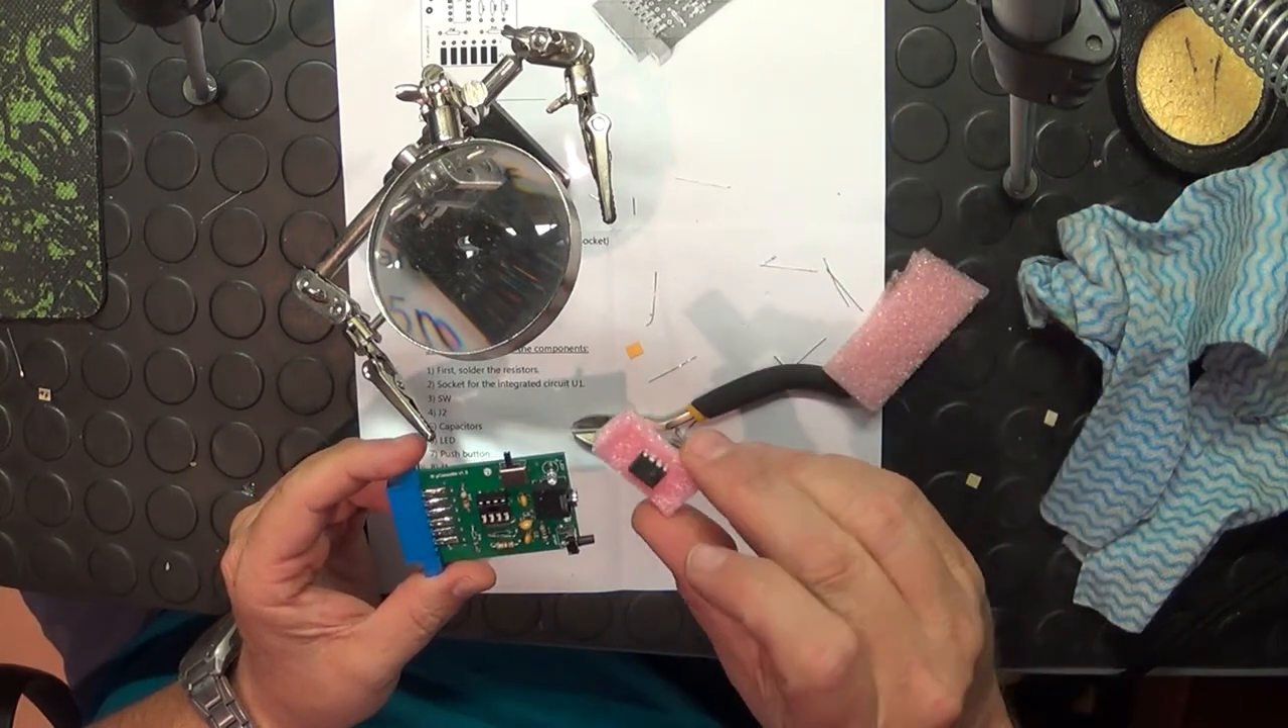So the last thing to do now is actually just to put the little IC into the socket.